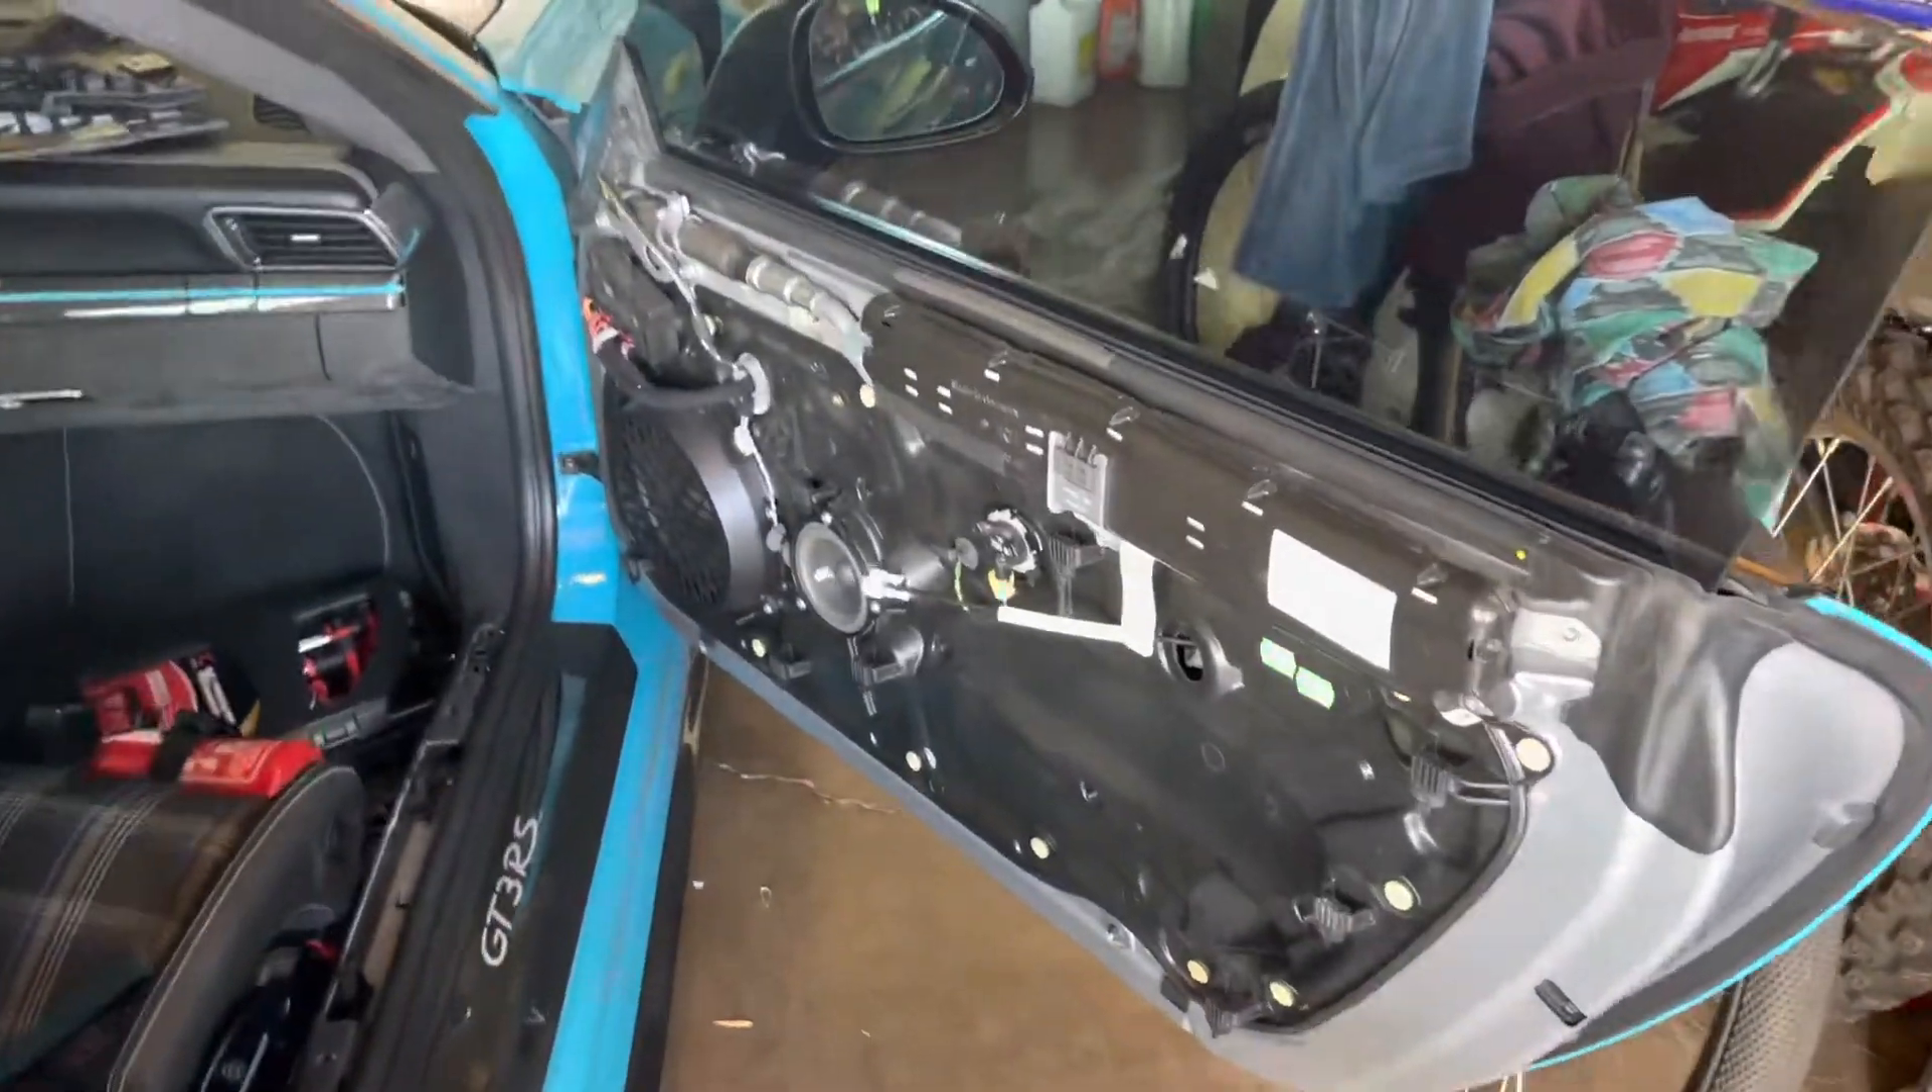So I got the door panel off it was pretty easy.